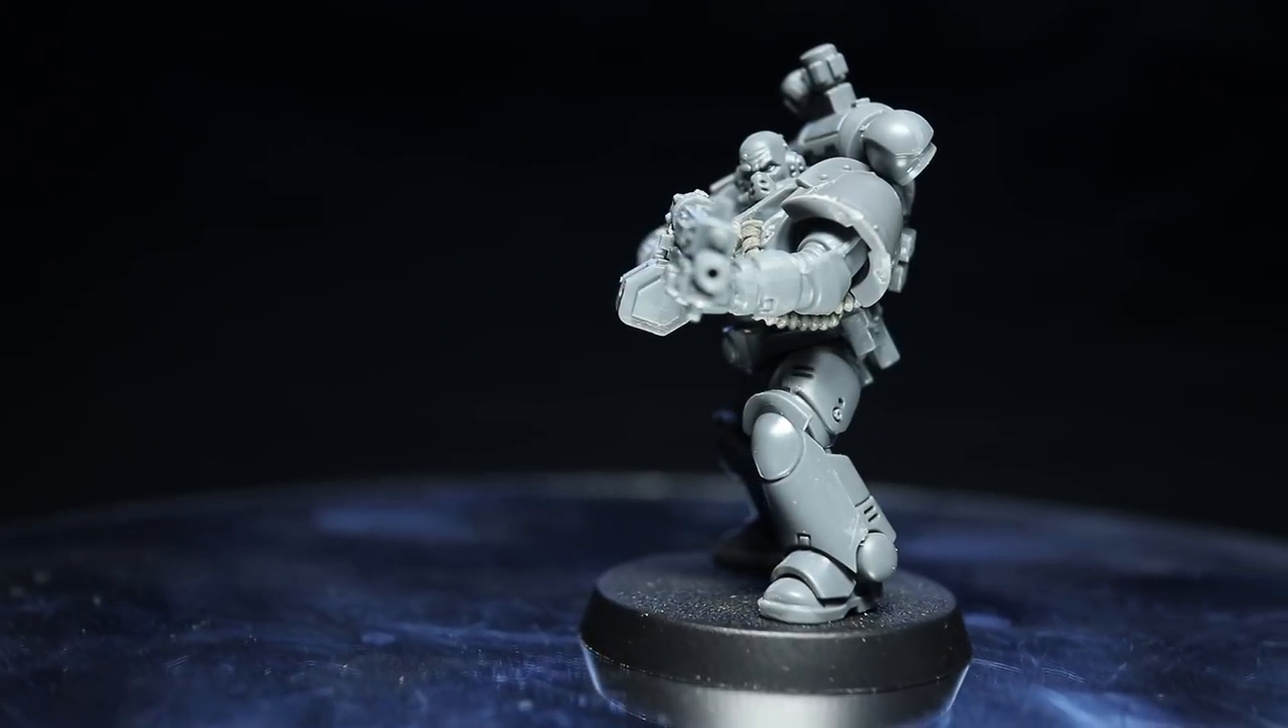And here we have the fully assembled Death Guard Primaris.